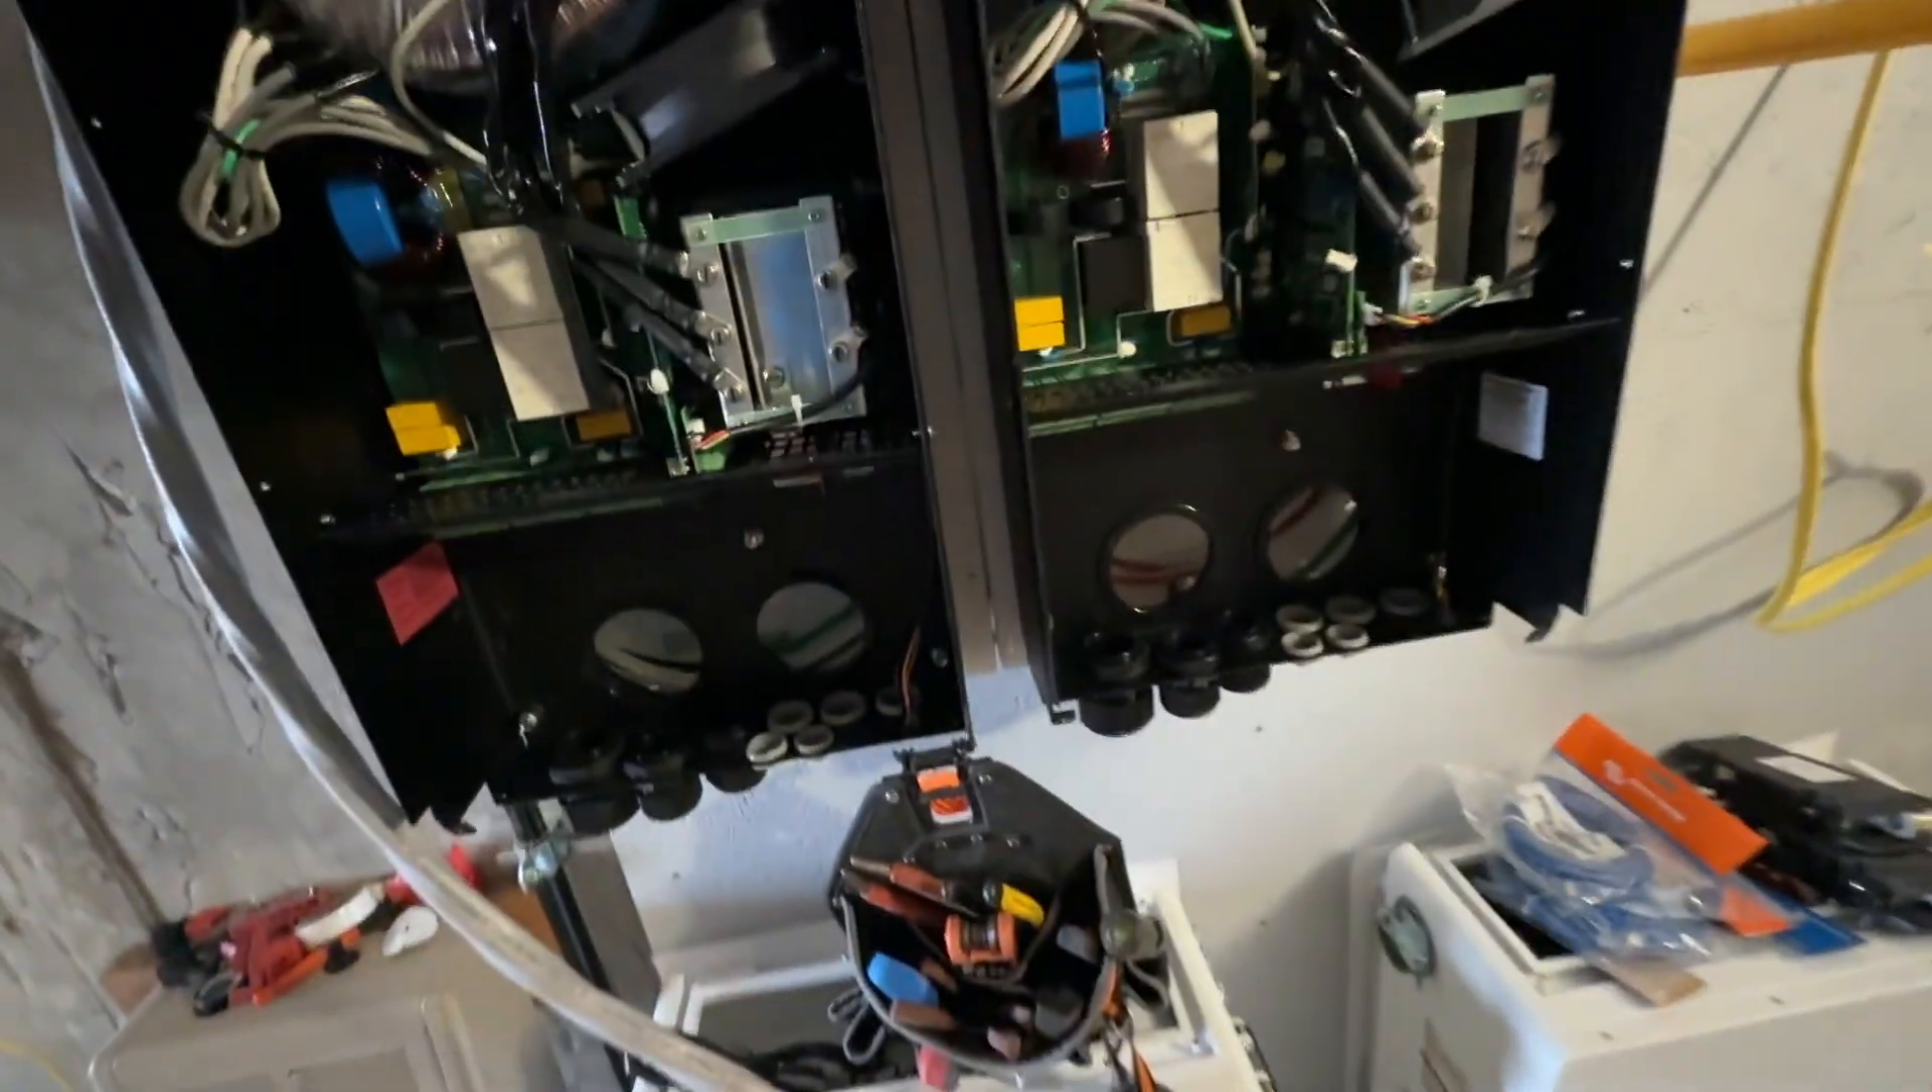Obviously, I need to put the front covers on and do all the wiring.